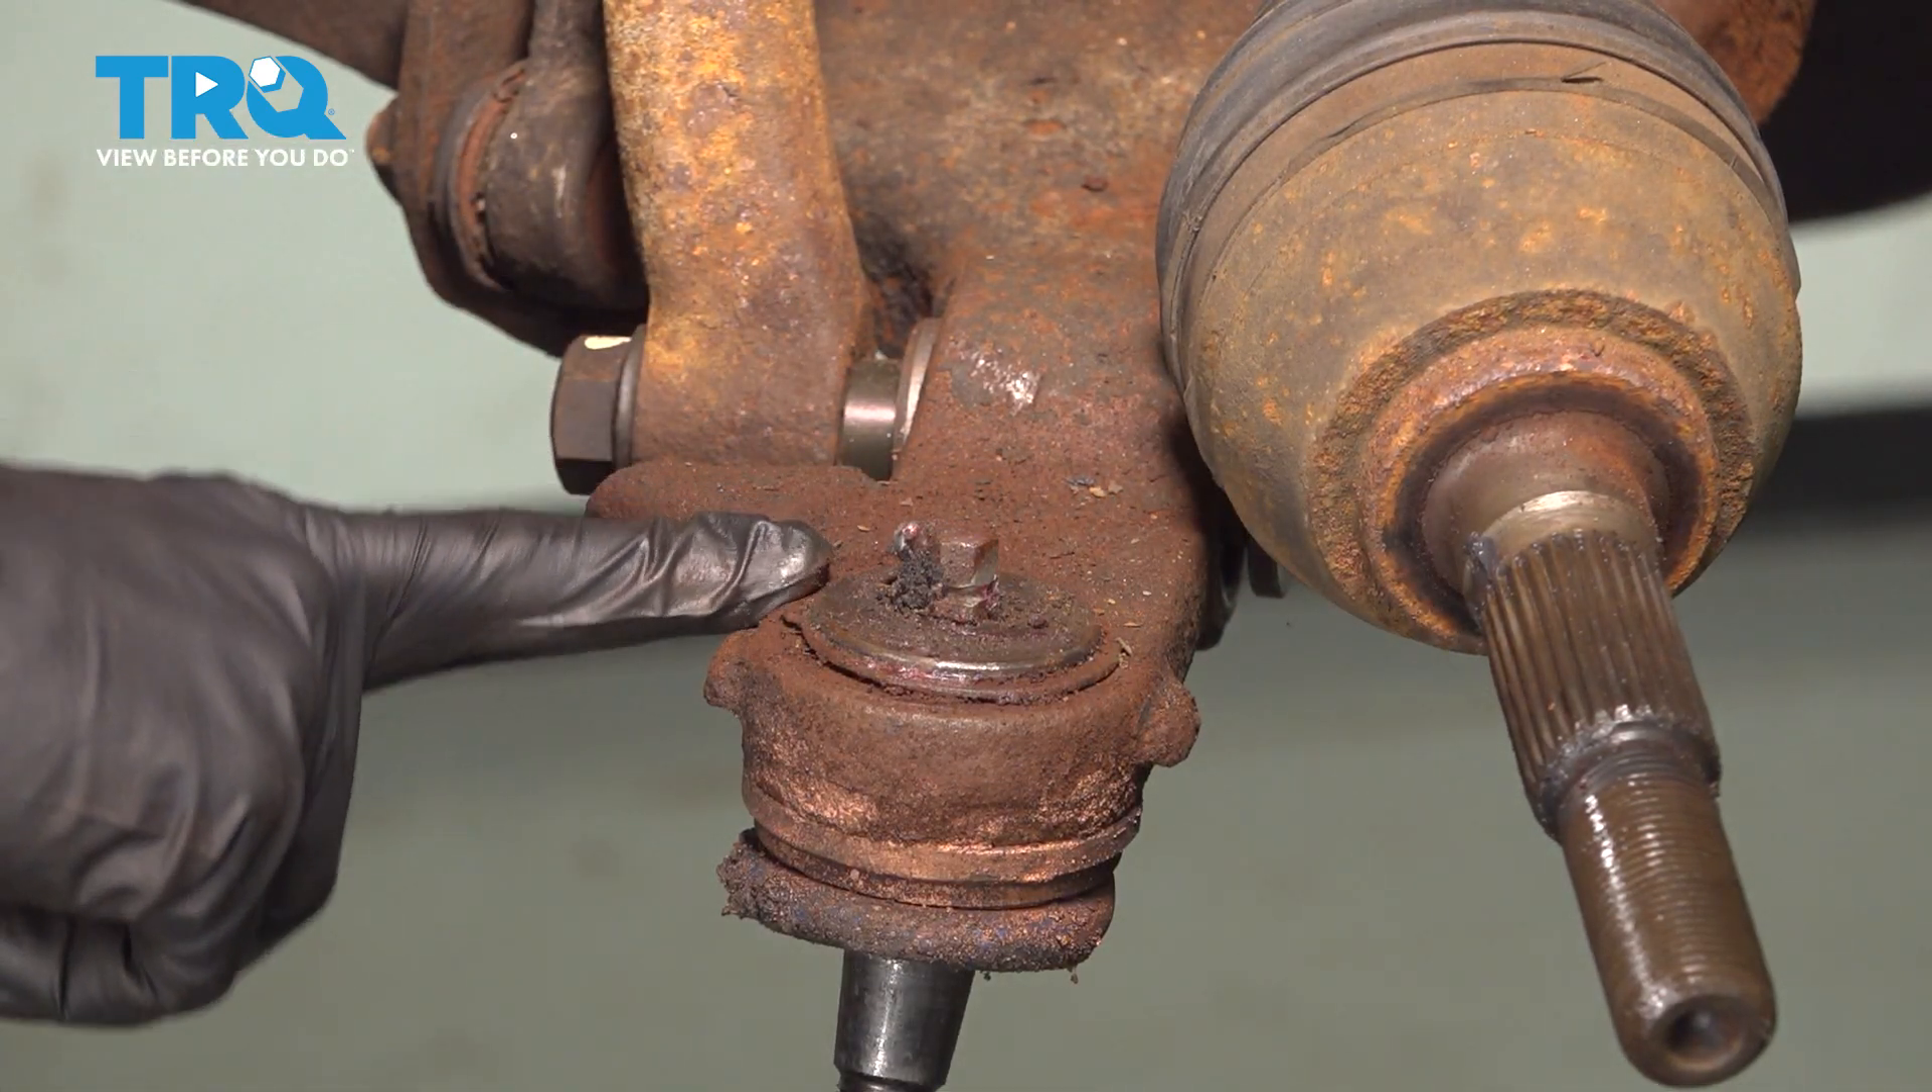With the knuckle out of the way, we have clear access to the top of the ball joint.